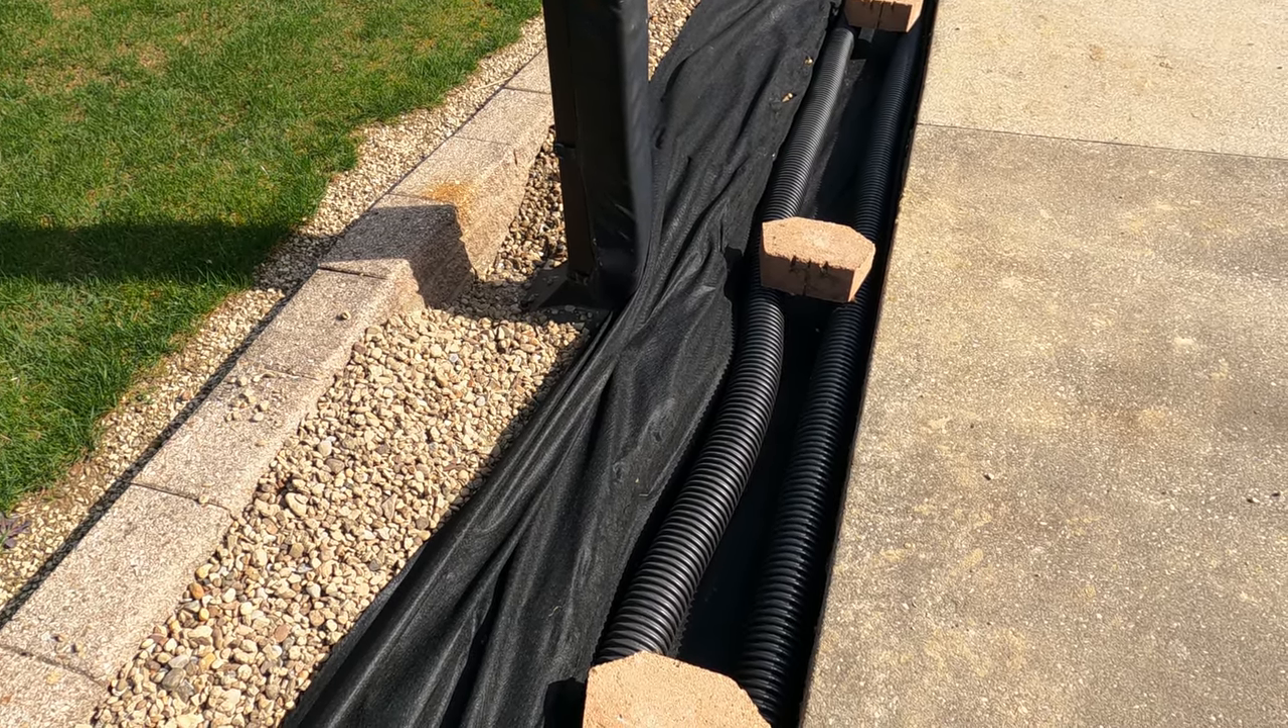And then you can see here I have the pipes in place held down exactly where I want them.